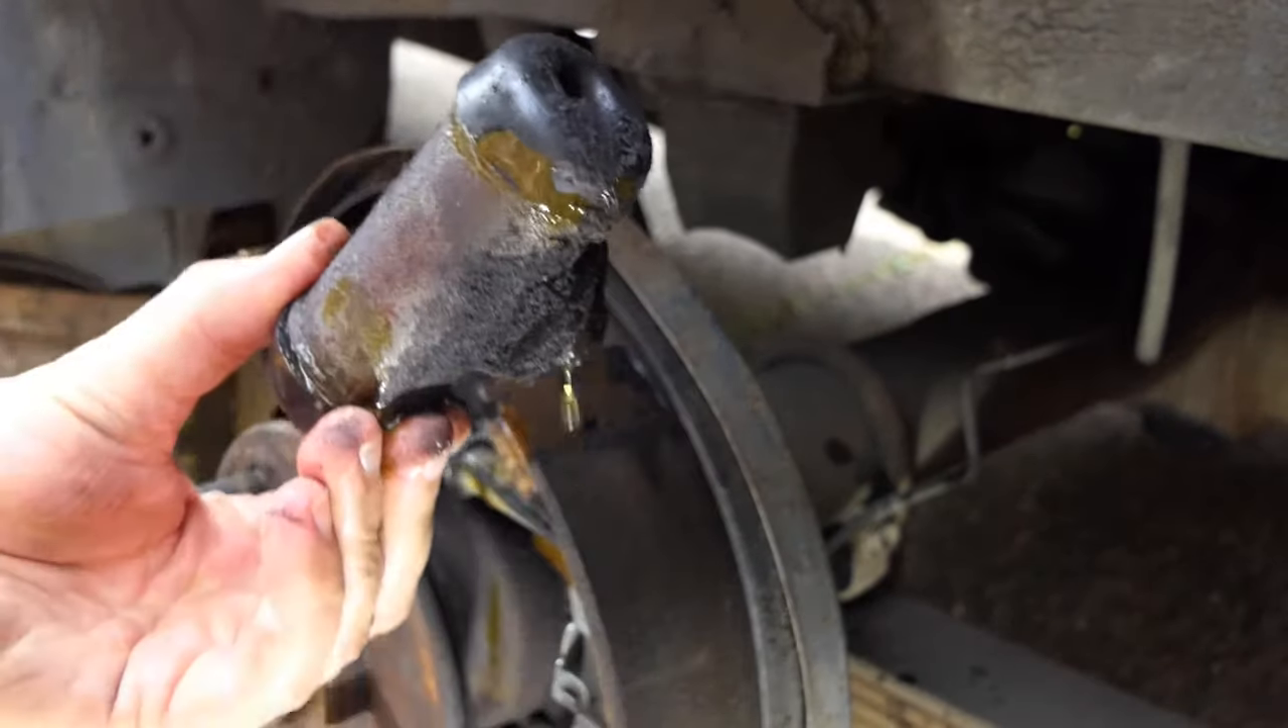One crusty old wheel cylinder removed.